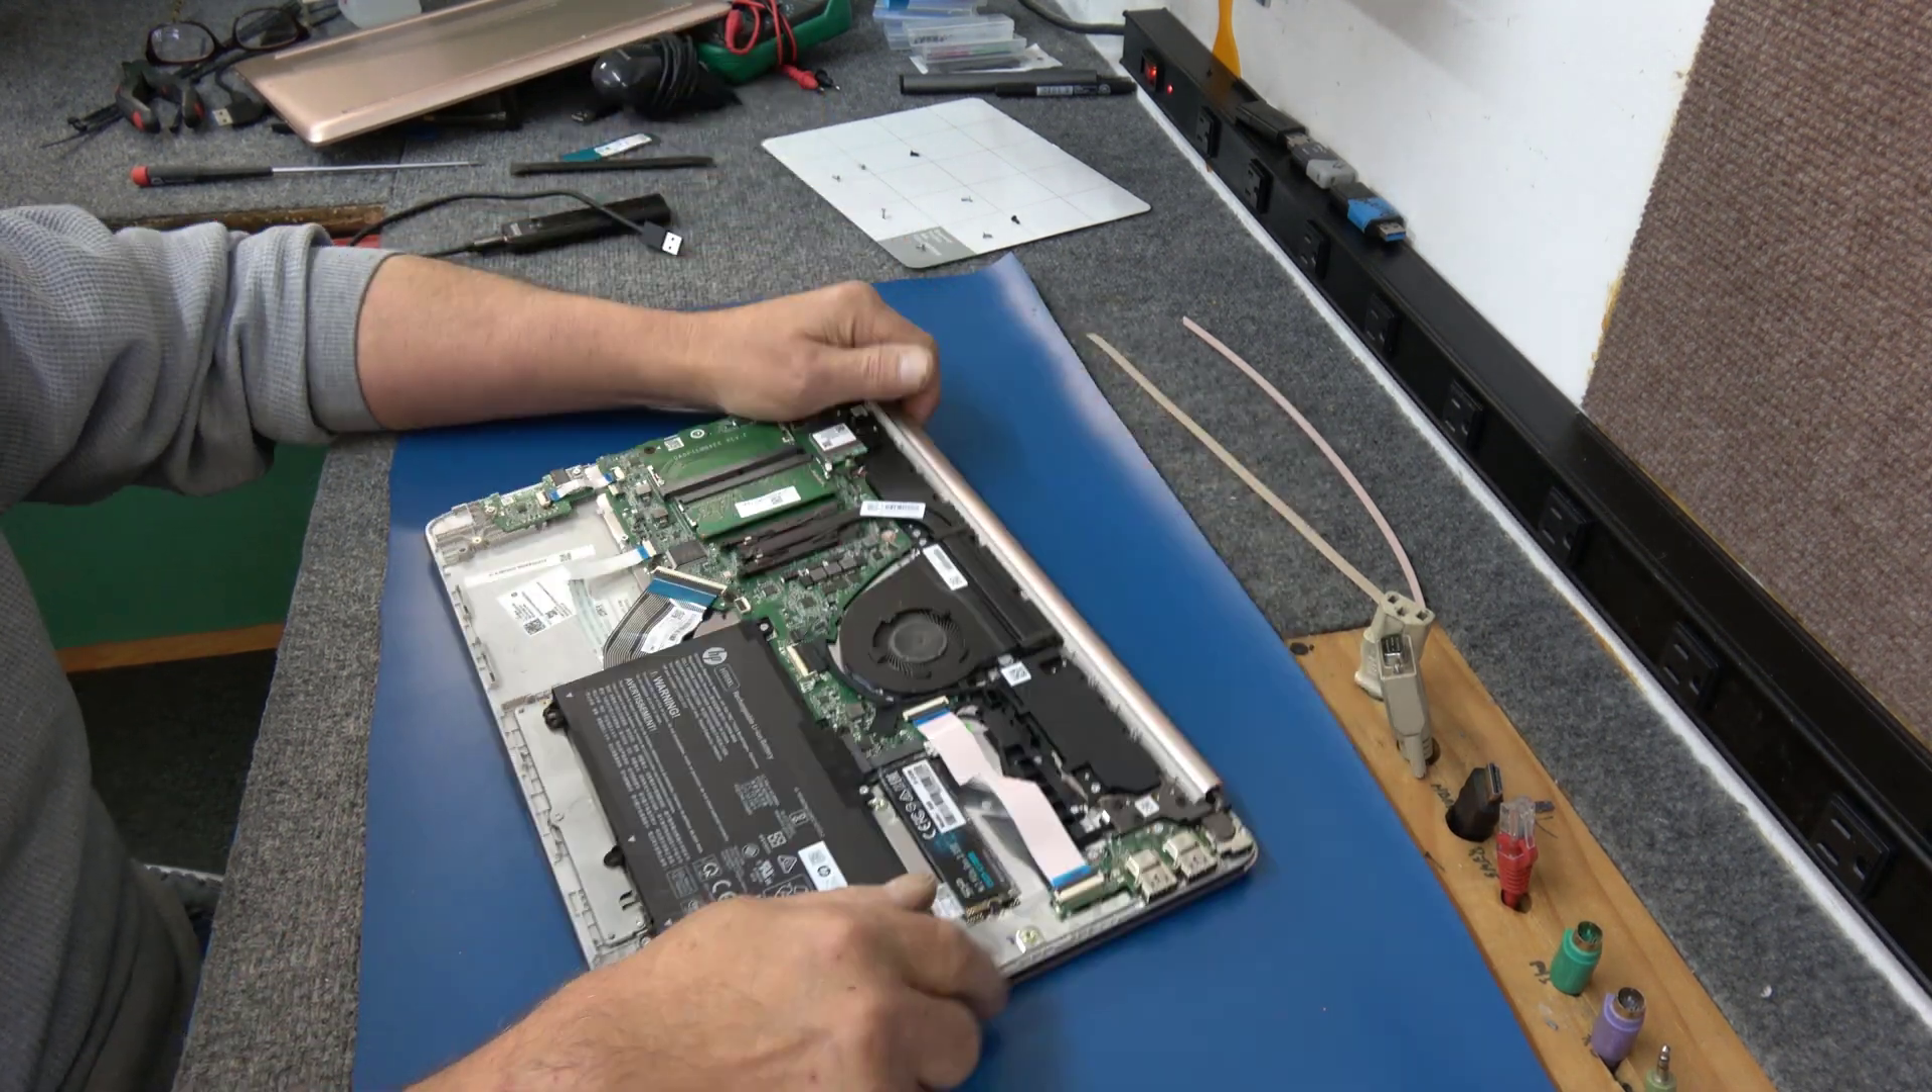All right so we got a new m .2 ssd got the battery put back in so let's go ahead and cover it up.